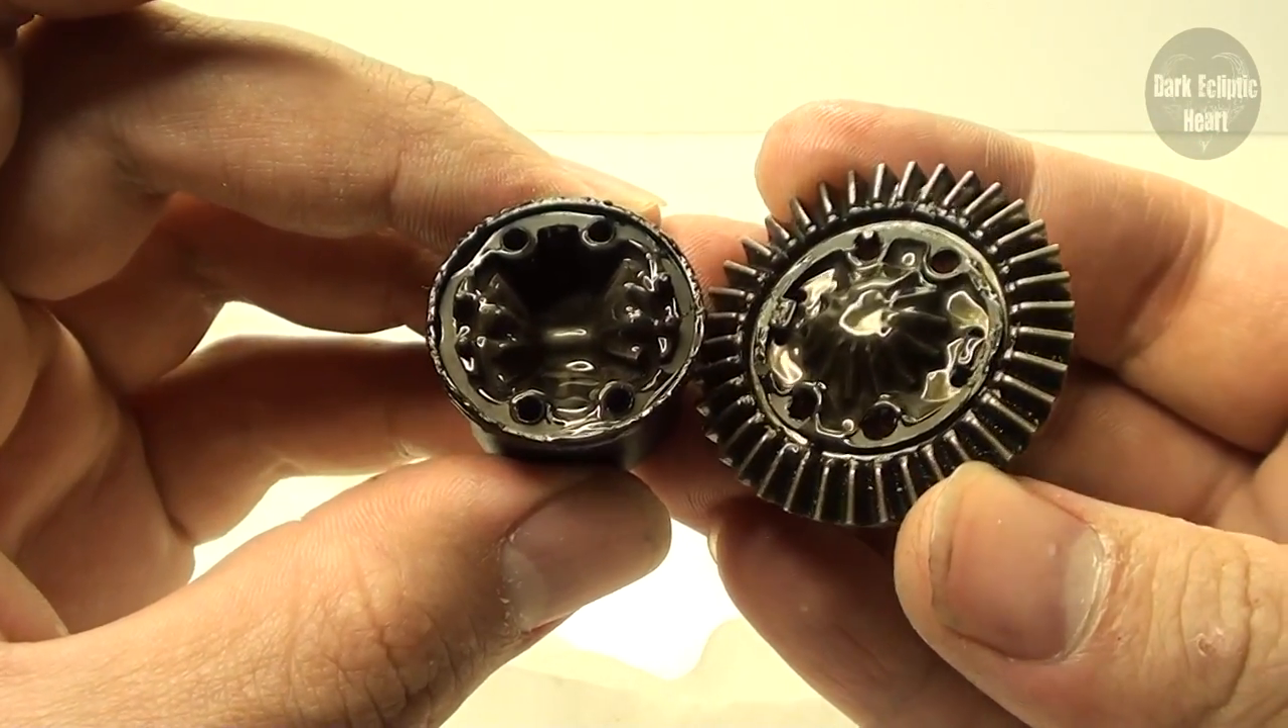With the screws out of the way, I can finally pull the diff apart.